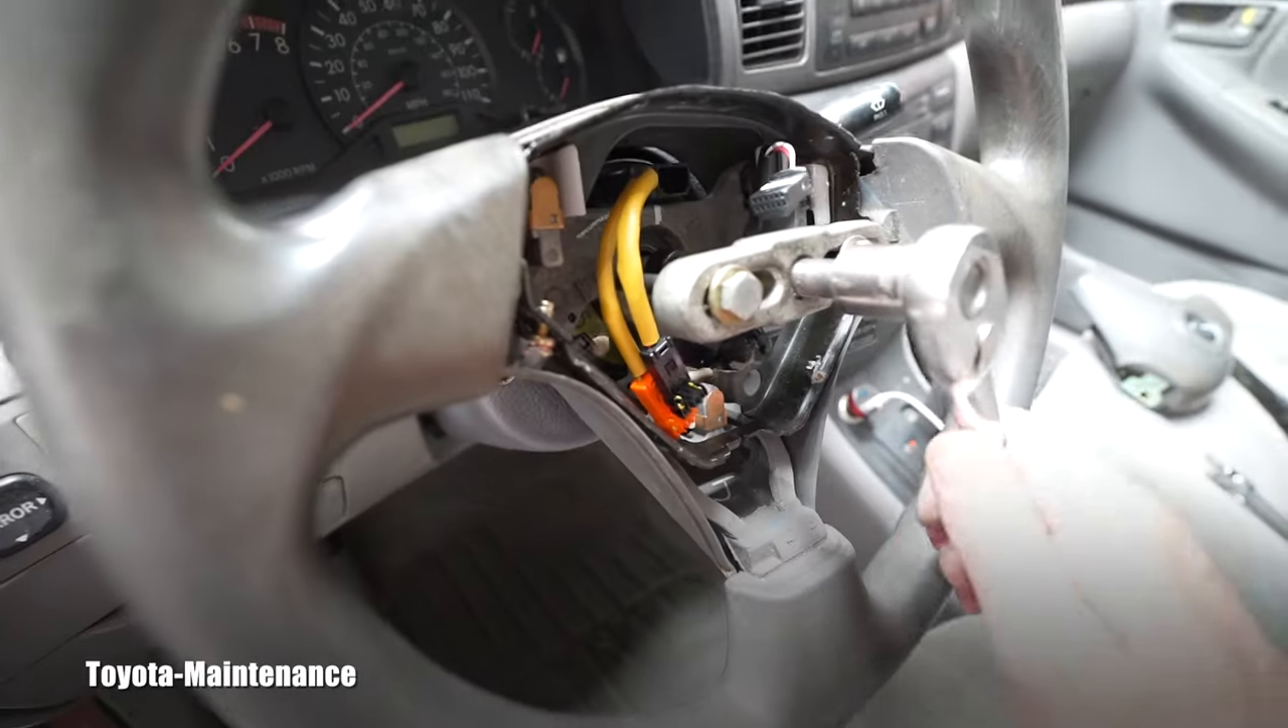Here you can see the puller installed in the place.